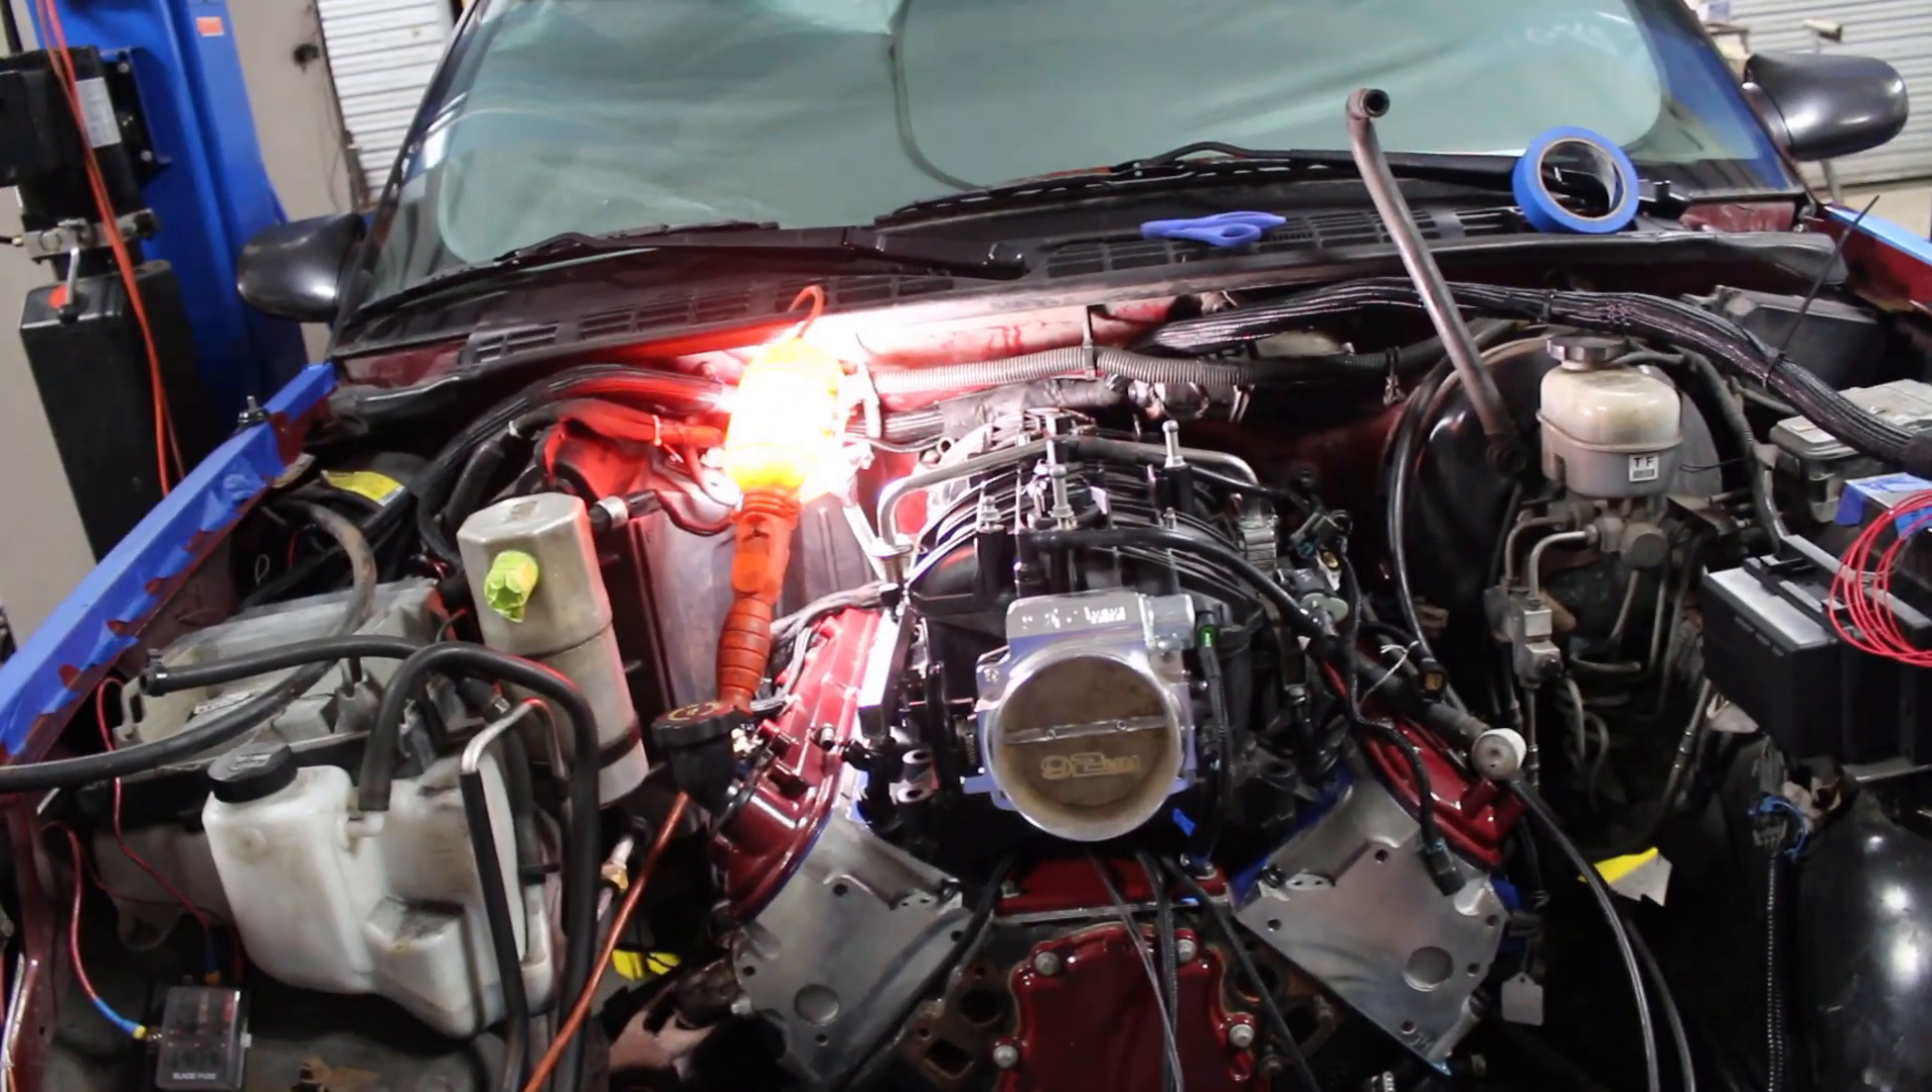As you can see, we went ahead and threw the intake on.